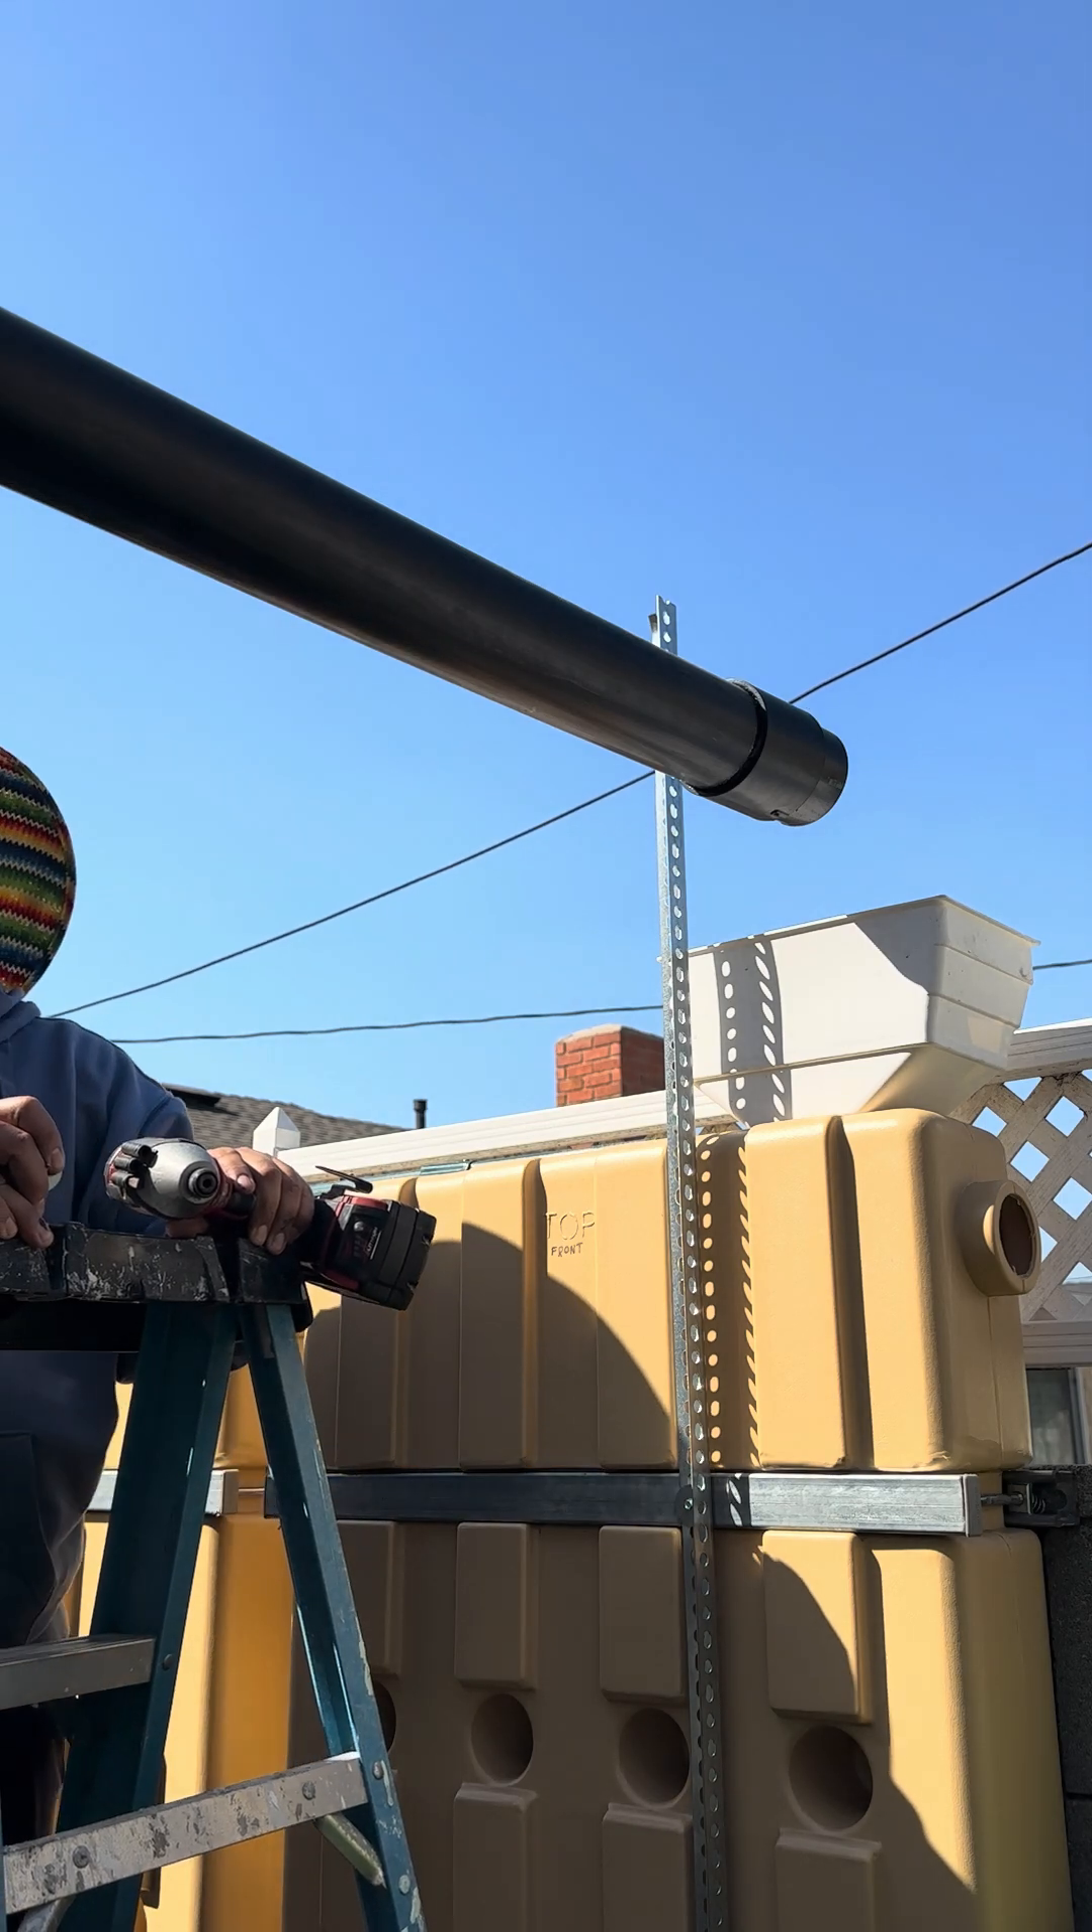As you can see here I pre-installed a support bracket because this lateral piping is not going to hold itself up.